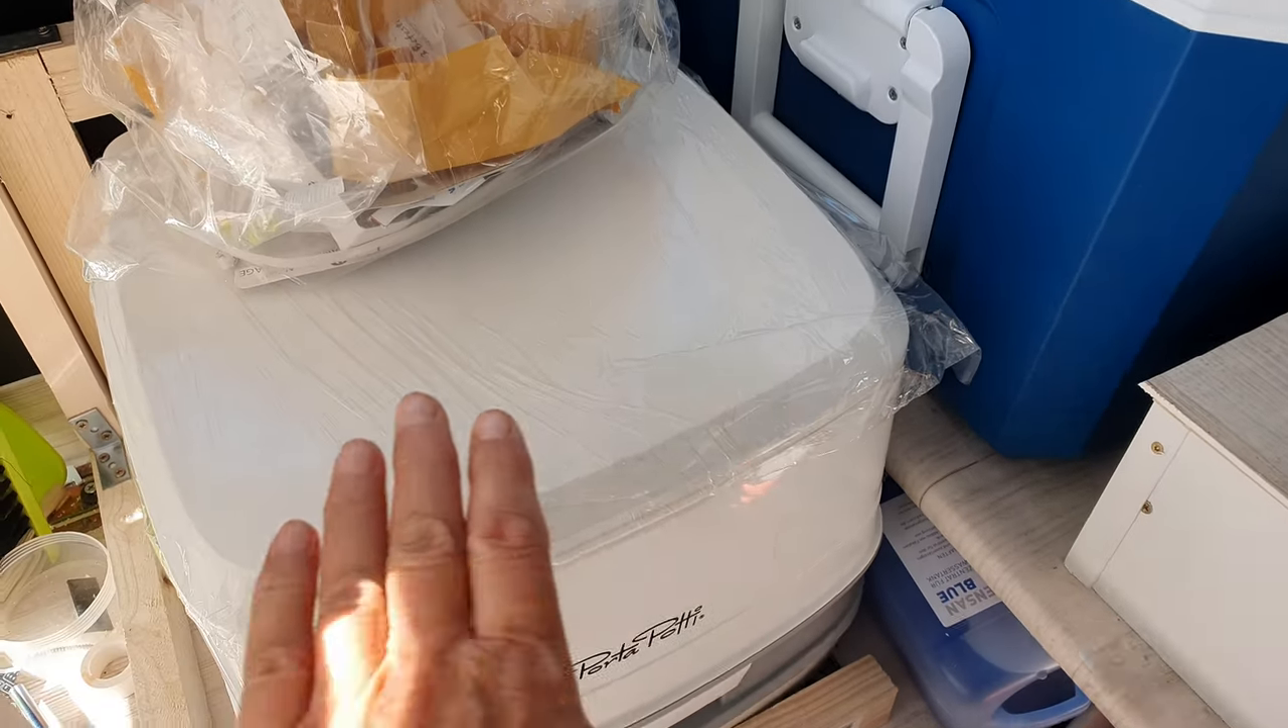Hier ist die Toilette. Da kommt jetzt noch ein Brett drauf.